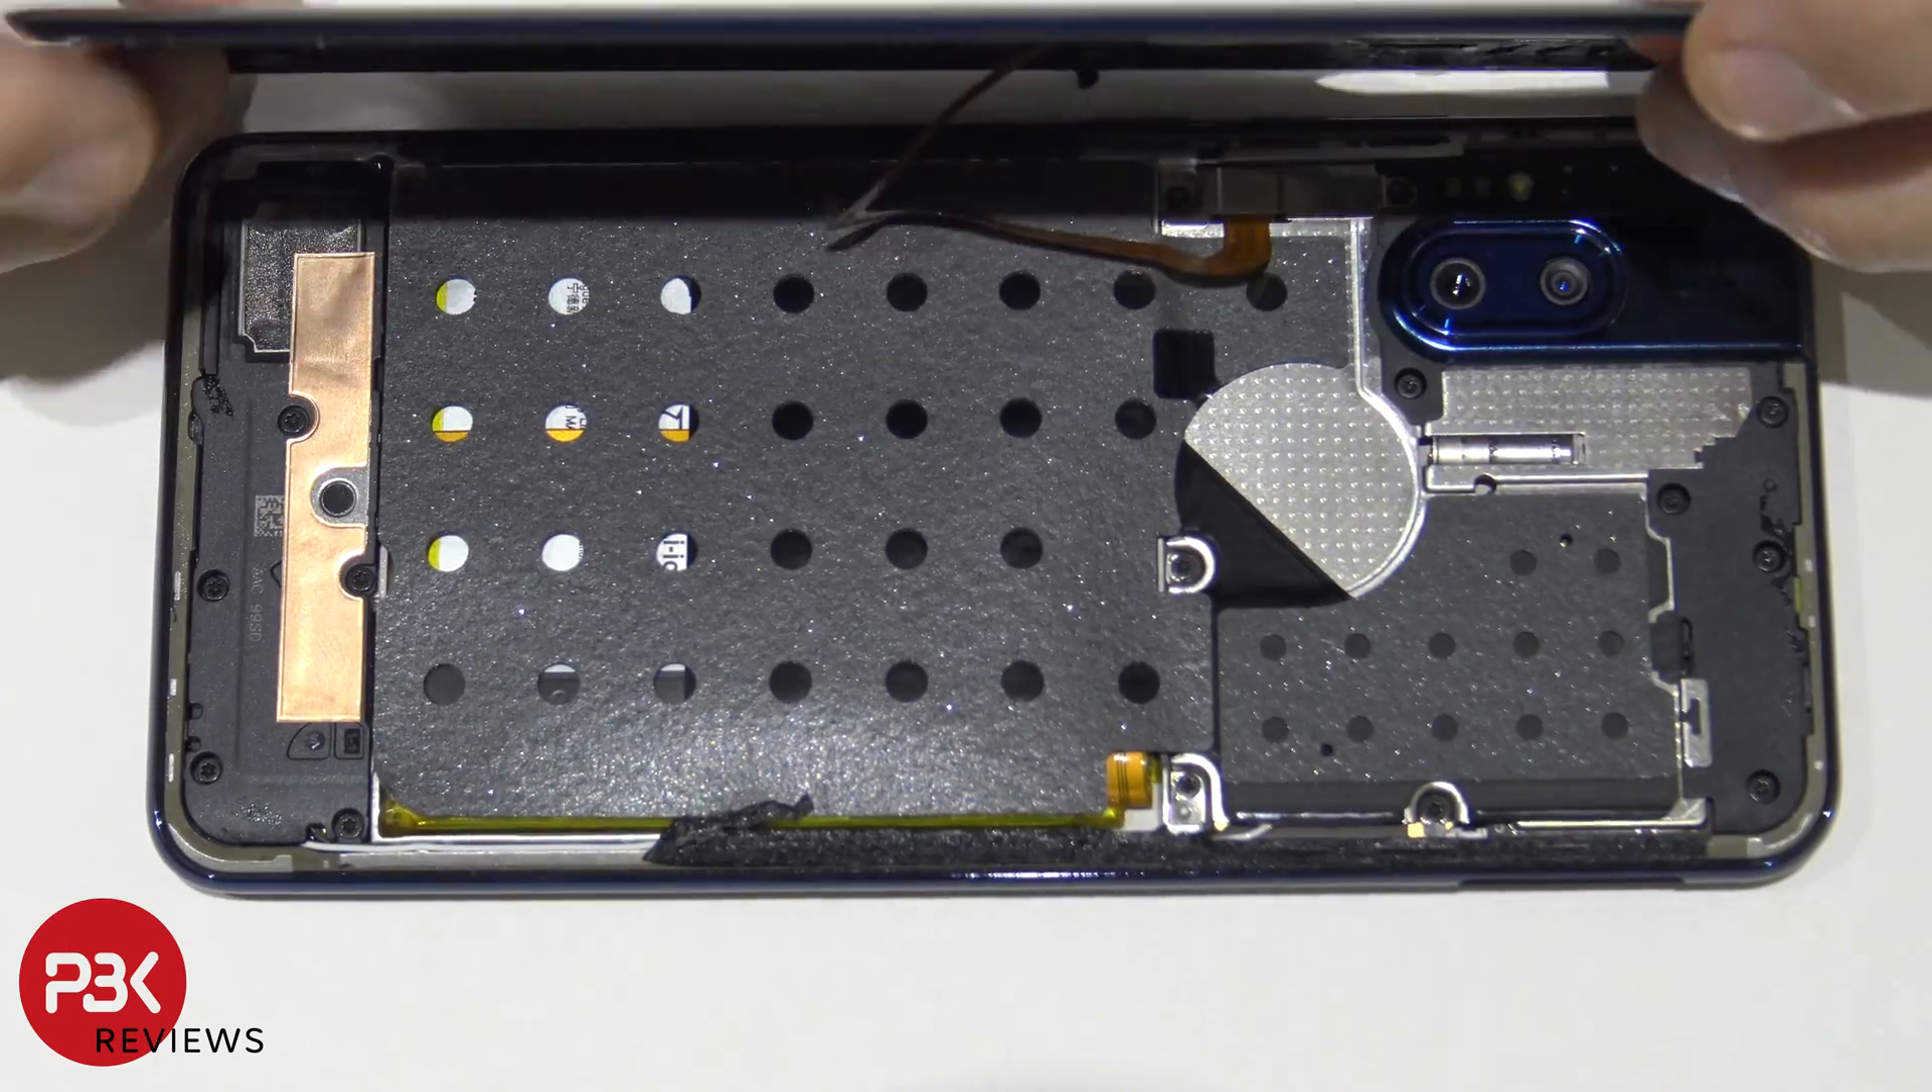Be careful you still have a cable for your fingerprint reader attached.